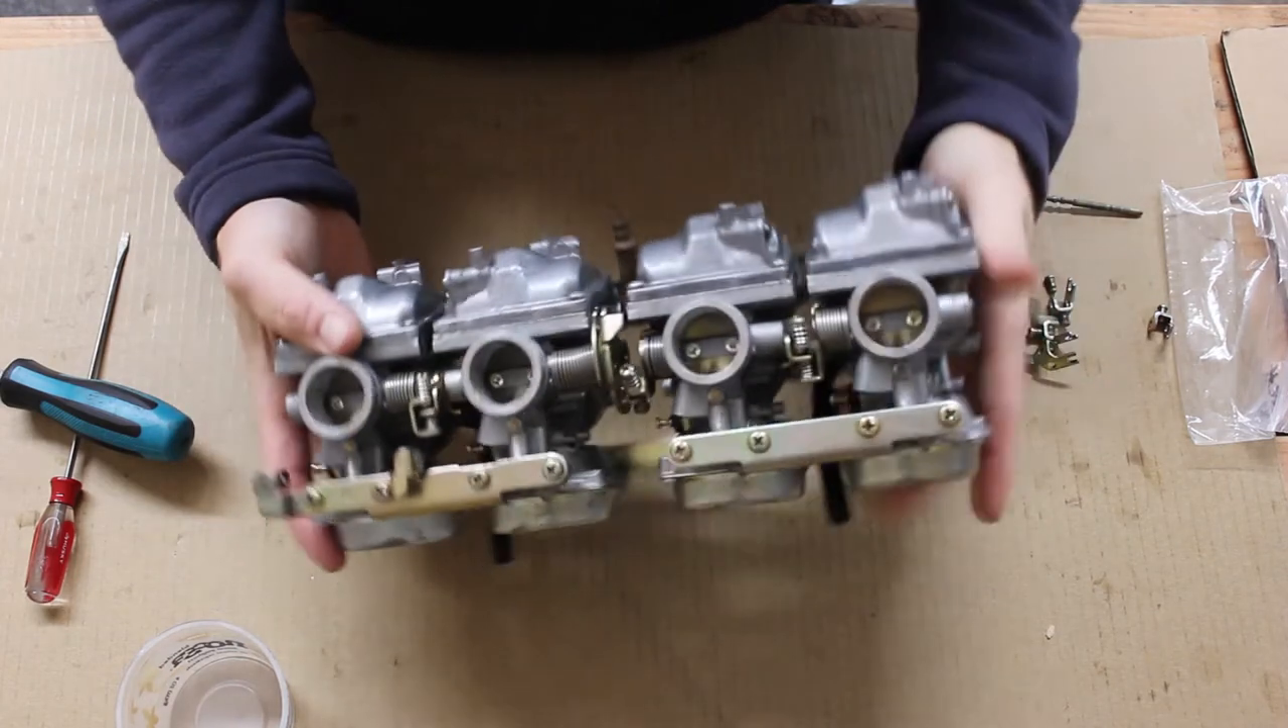All right, now we've got the carbs bolted together. Before we move on, just take a look and make sure everything looks like it's assembled correctly.